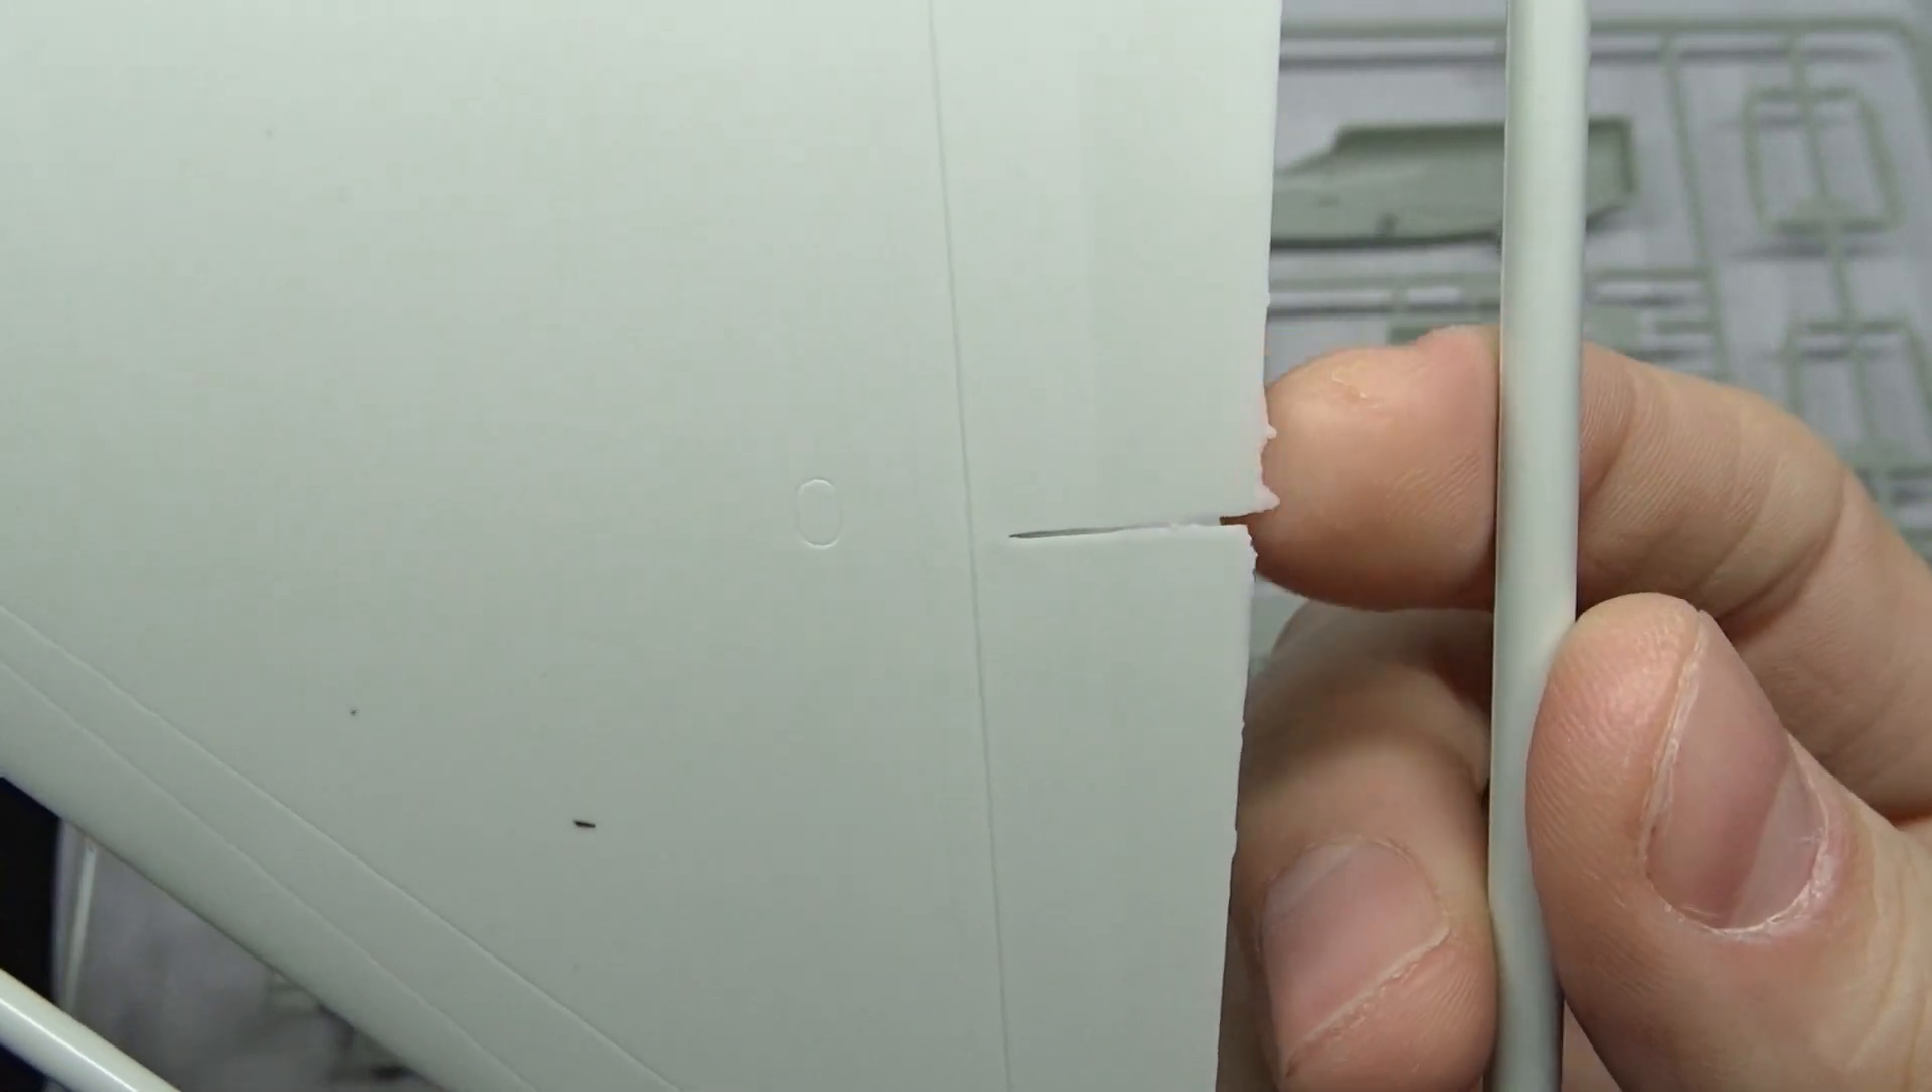This gap between the flaps just doesn't look good and is also relatively difficult to clean up.